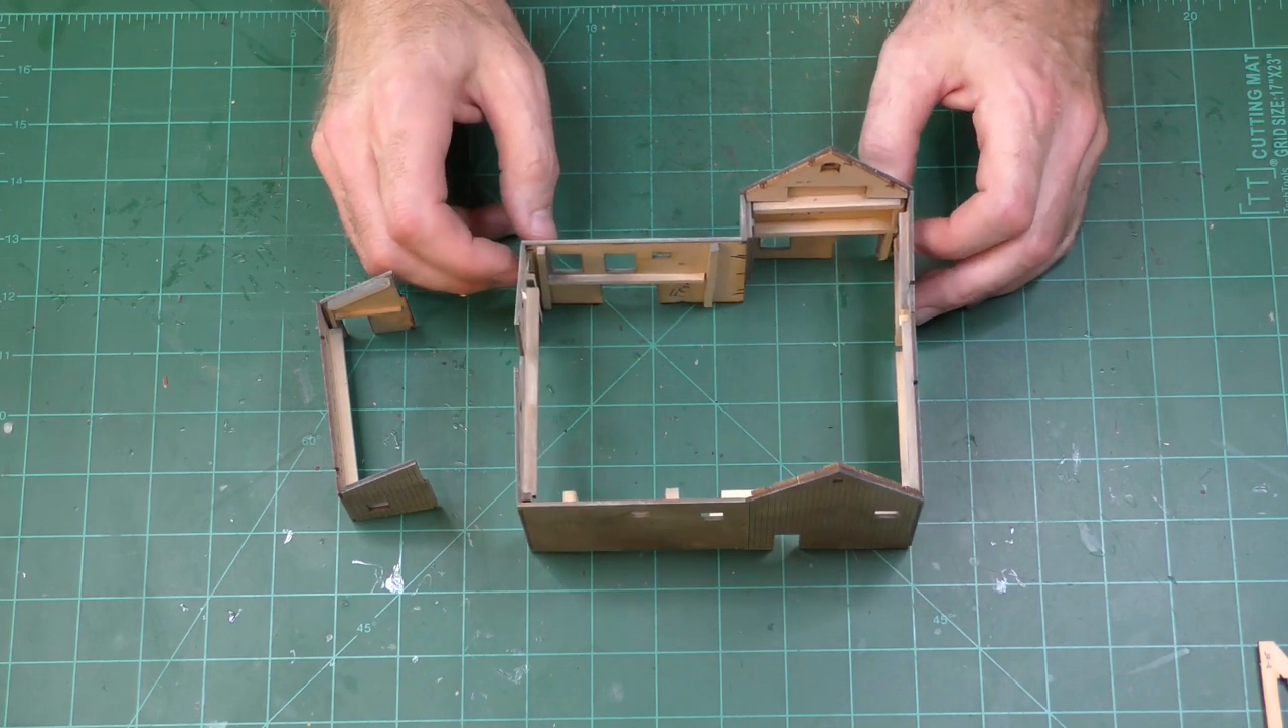This is the building with the walls put together and you can see all my bracing.